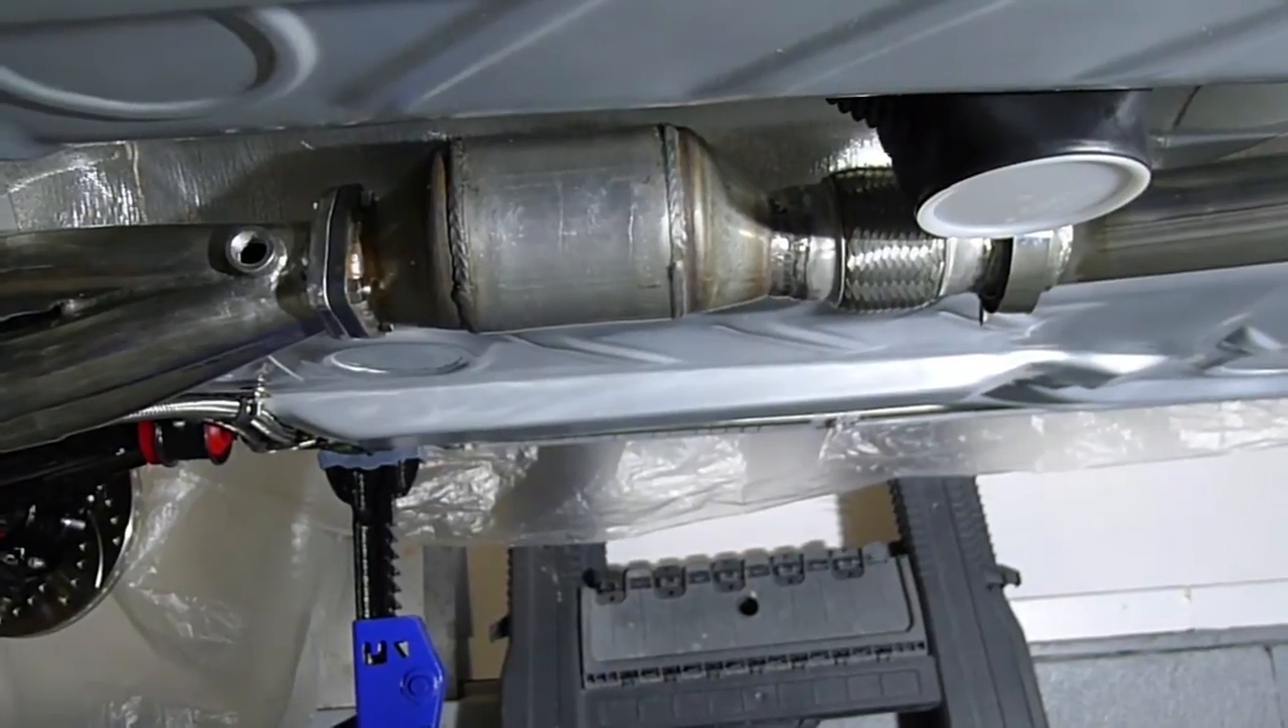So the catalytic converter with the flex pipe and the V -band clamp, are done.